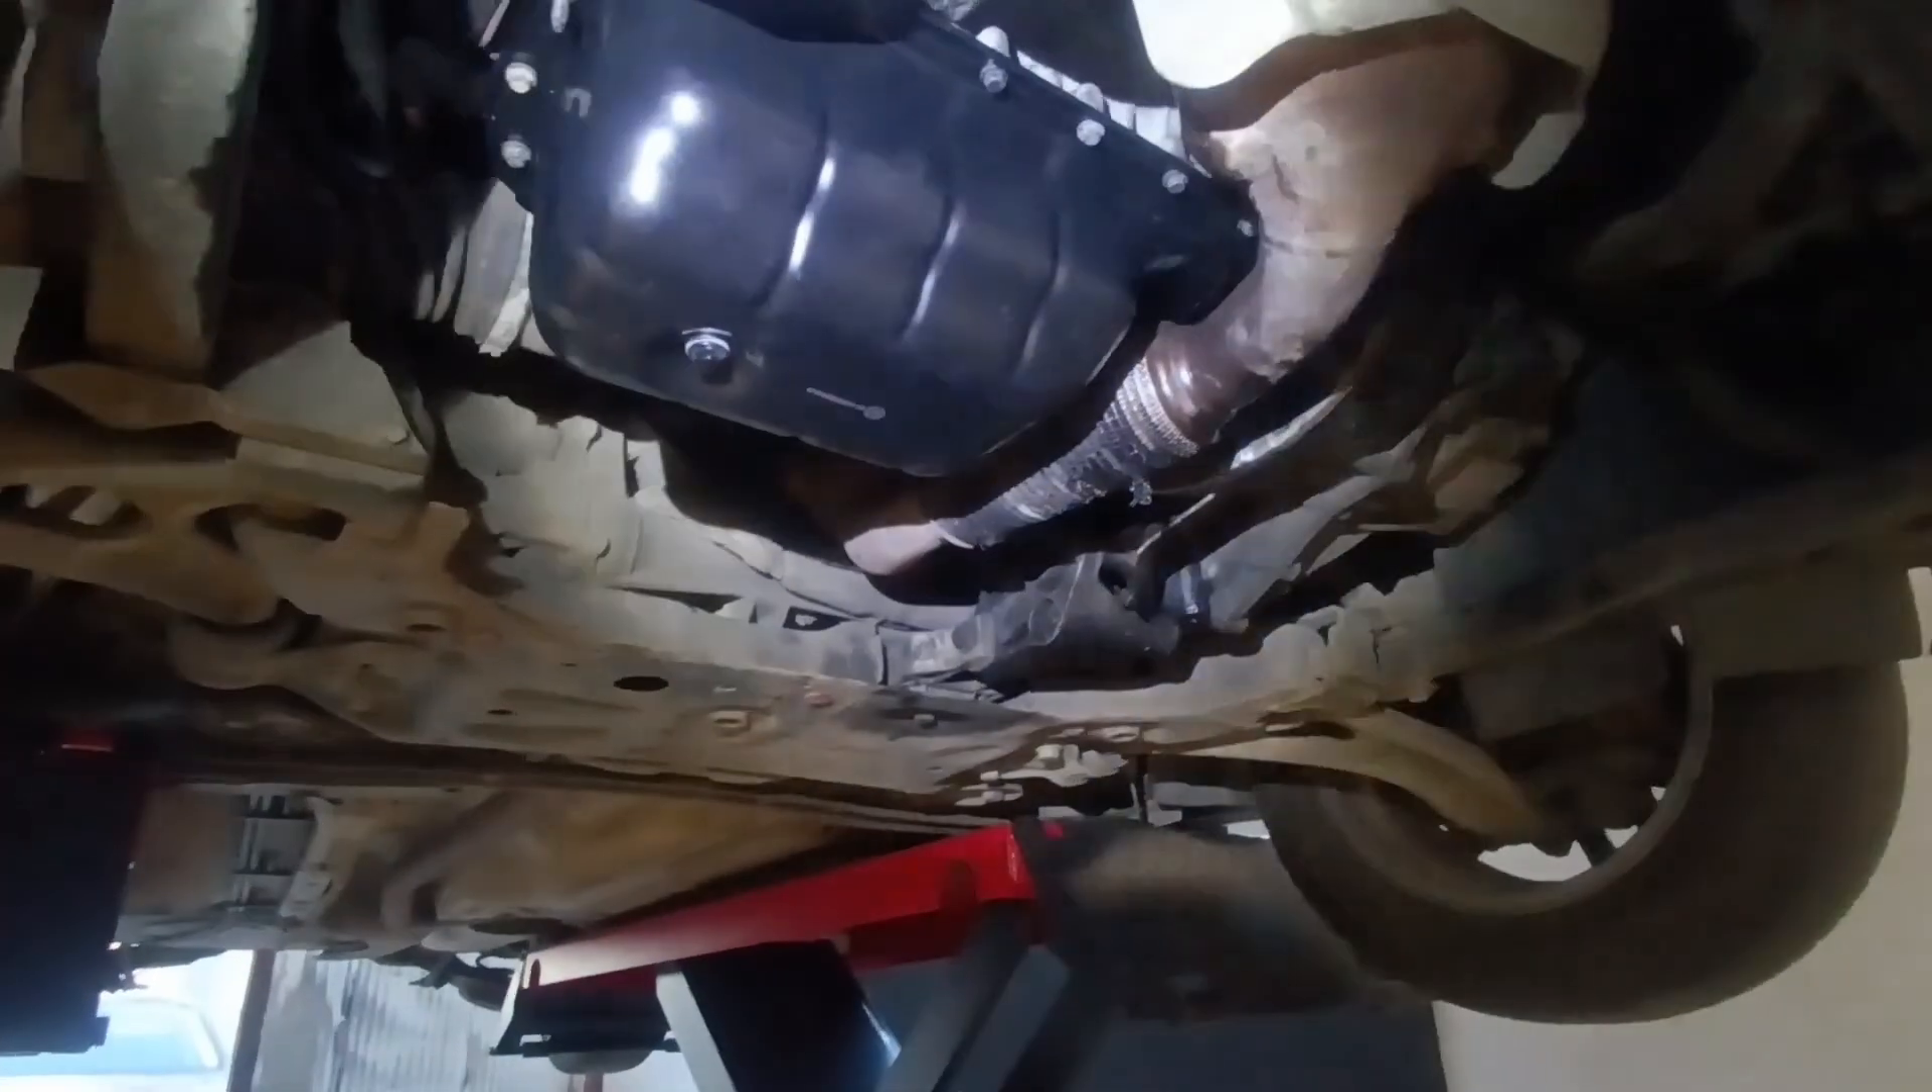Nowa miska na miejscu Przykręcona Dokręcona.